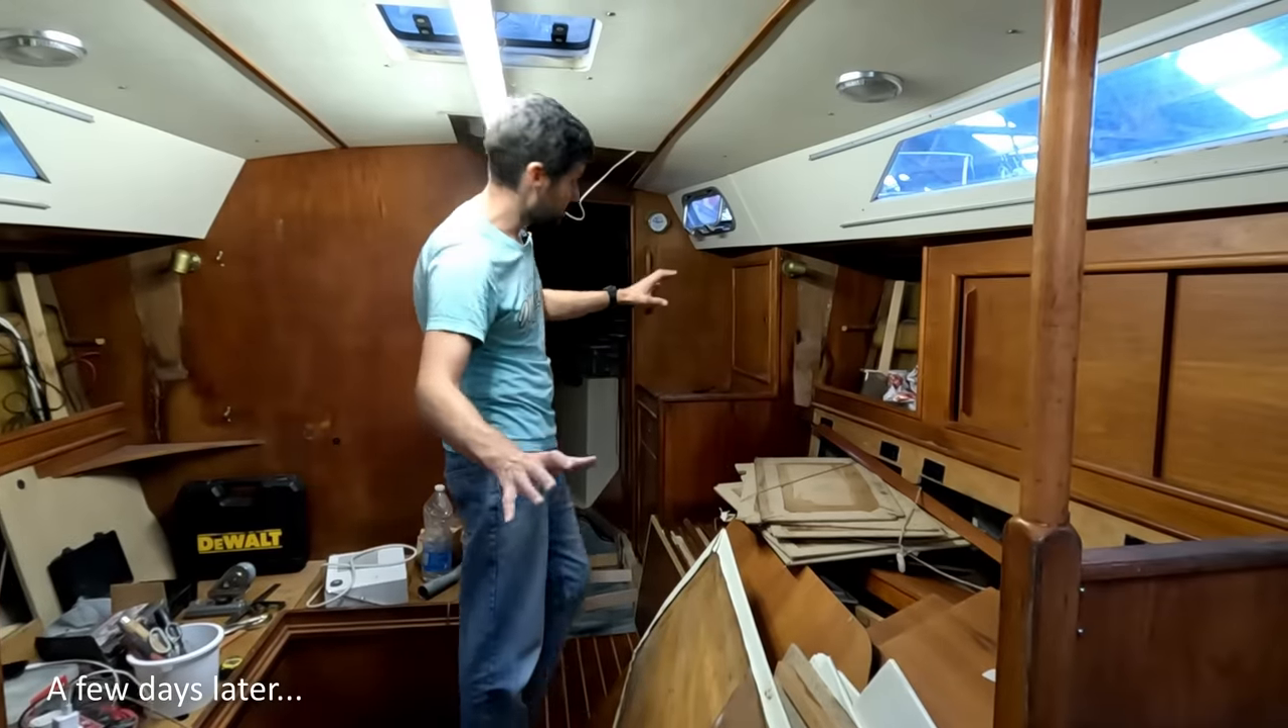We're a complete mess because we've got loads of panels off.